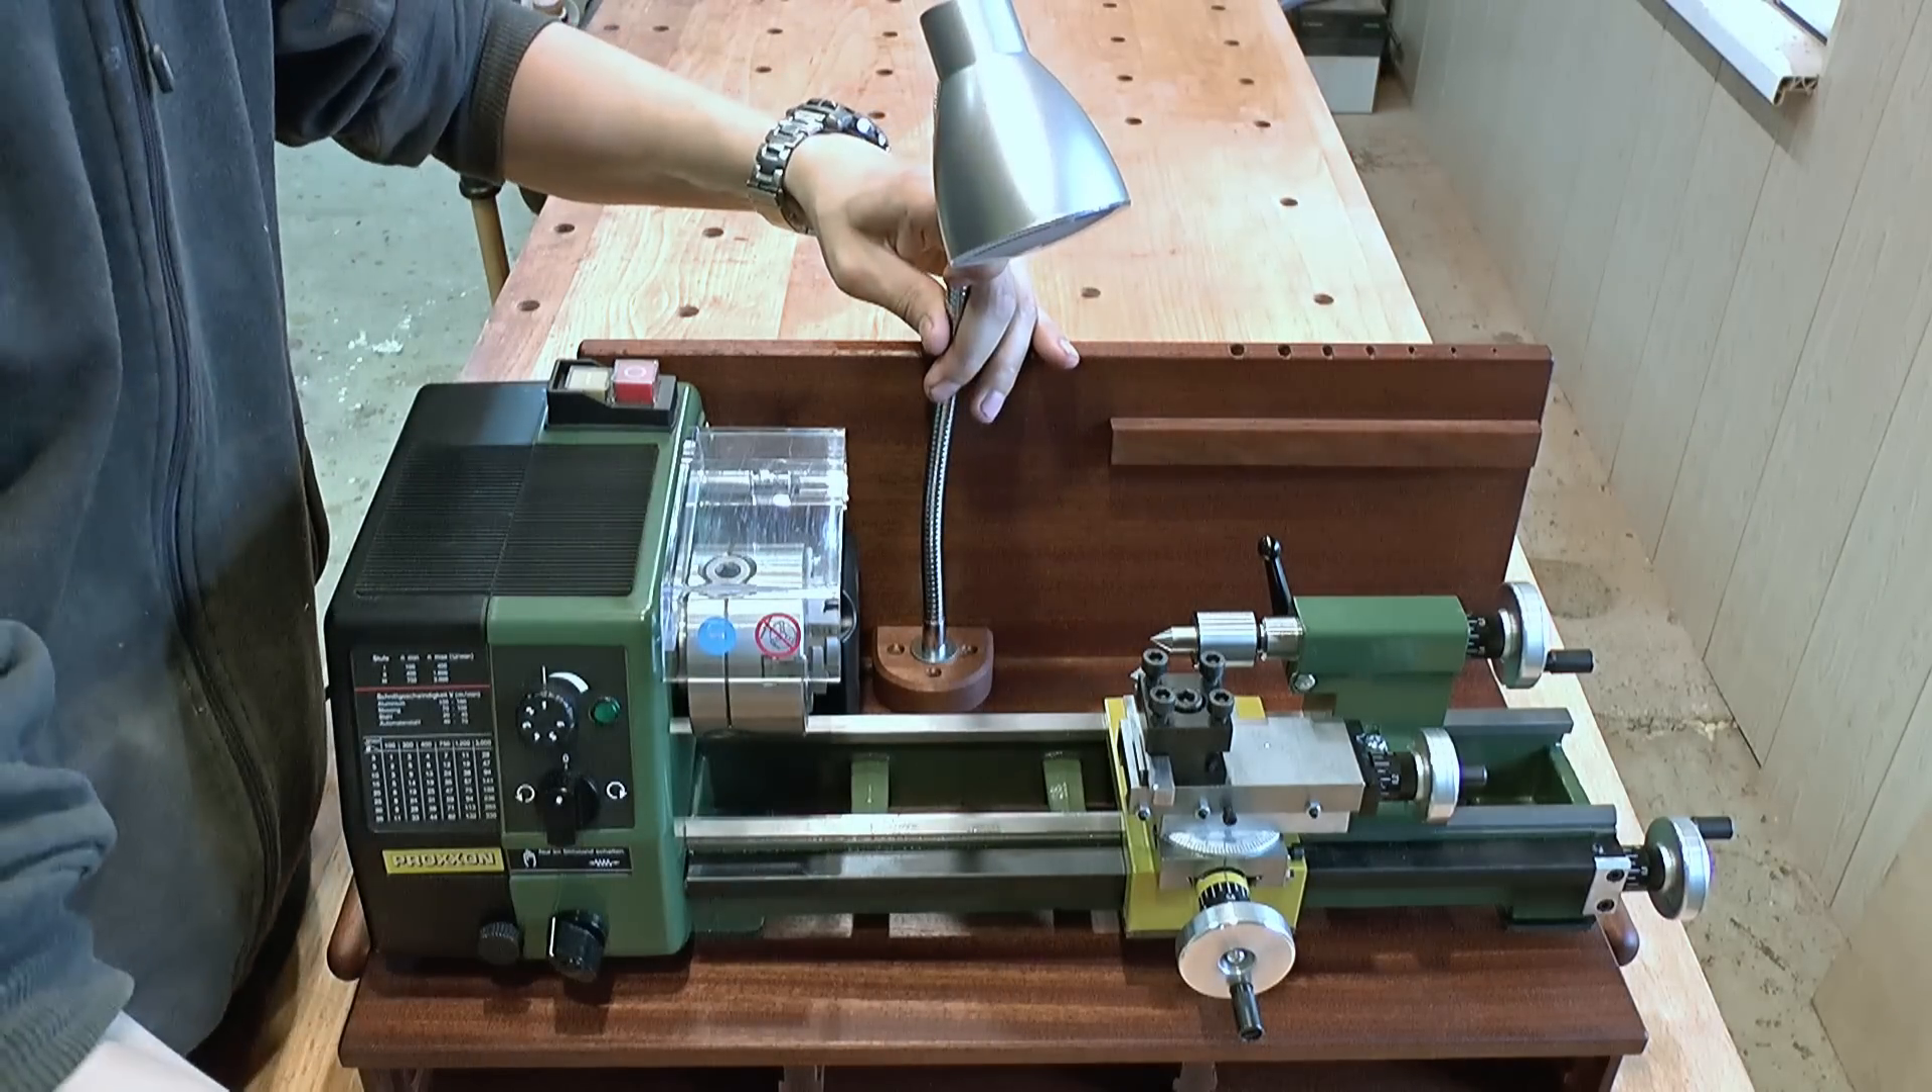И чтобы каждый раз не ставить рядом со станком настольную лампу, включать ее в отдельную розетку, я установил на подставку локальное освещение.